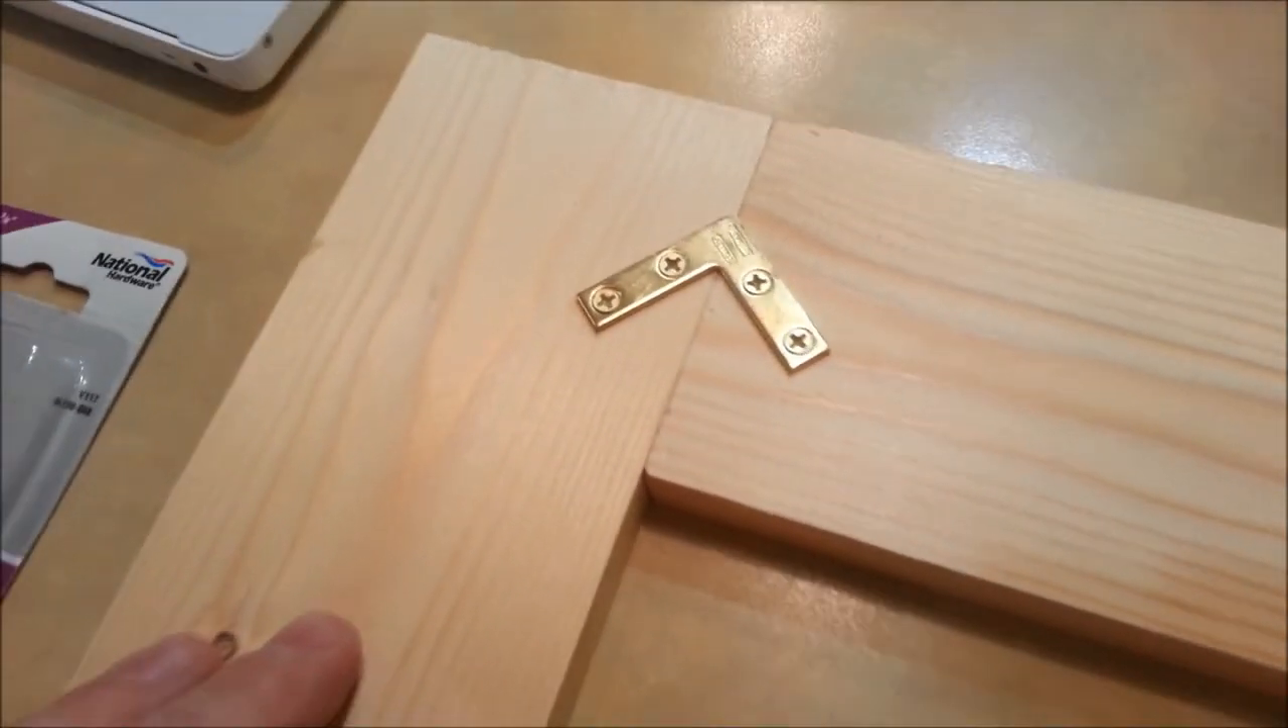Here i put the uh corner brace on at an angle and having two screws in there.